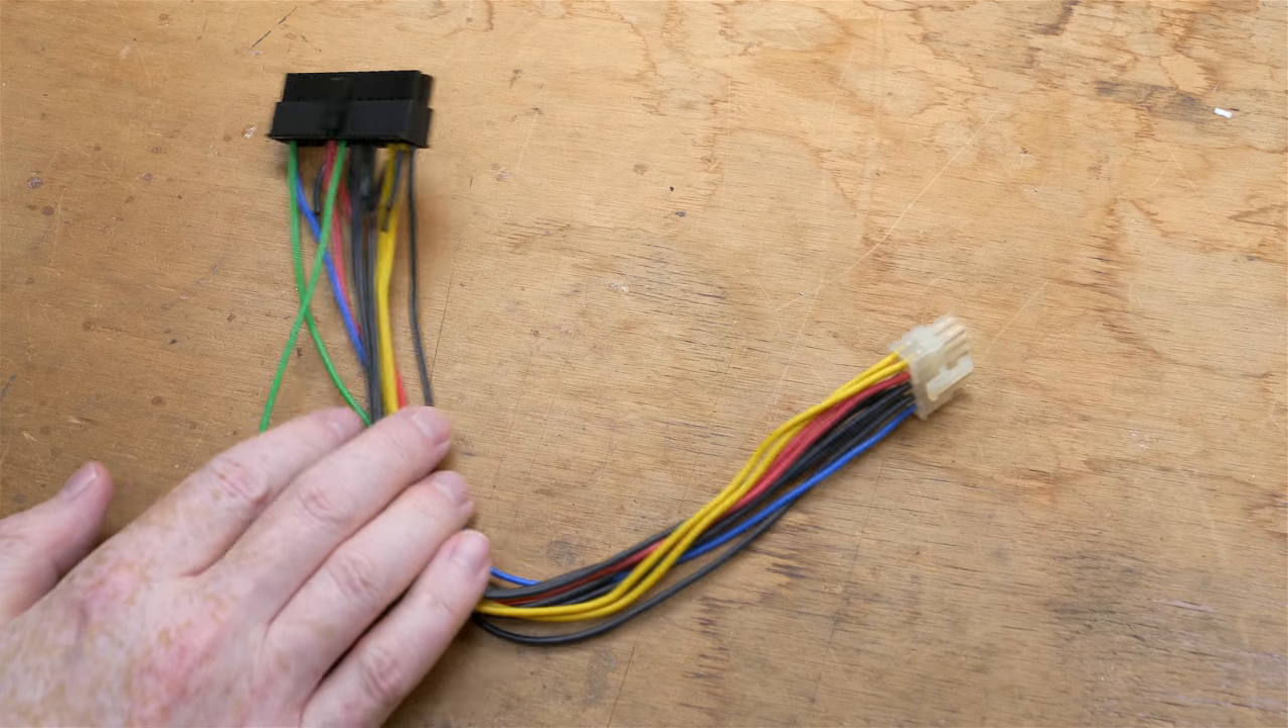We have our cable all finished. All of the wires from the original Seasonic harness have now been put into this connector, which is from the SE30.